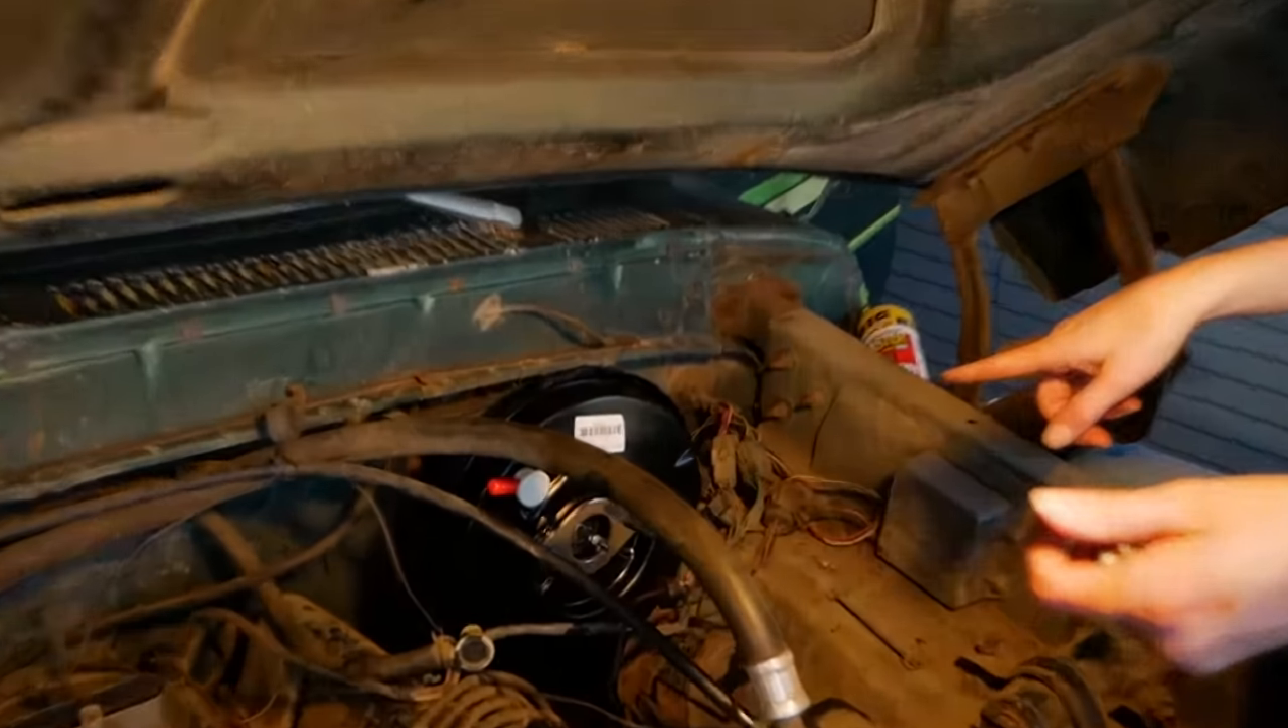Our new brake booster is in place.